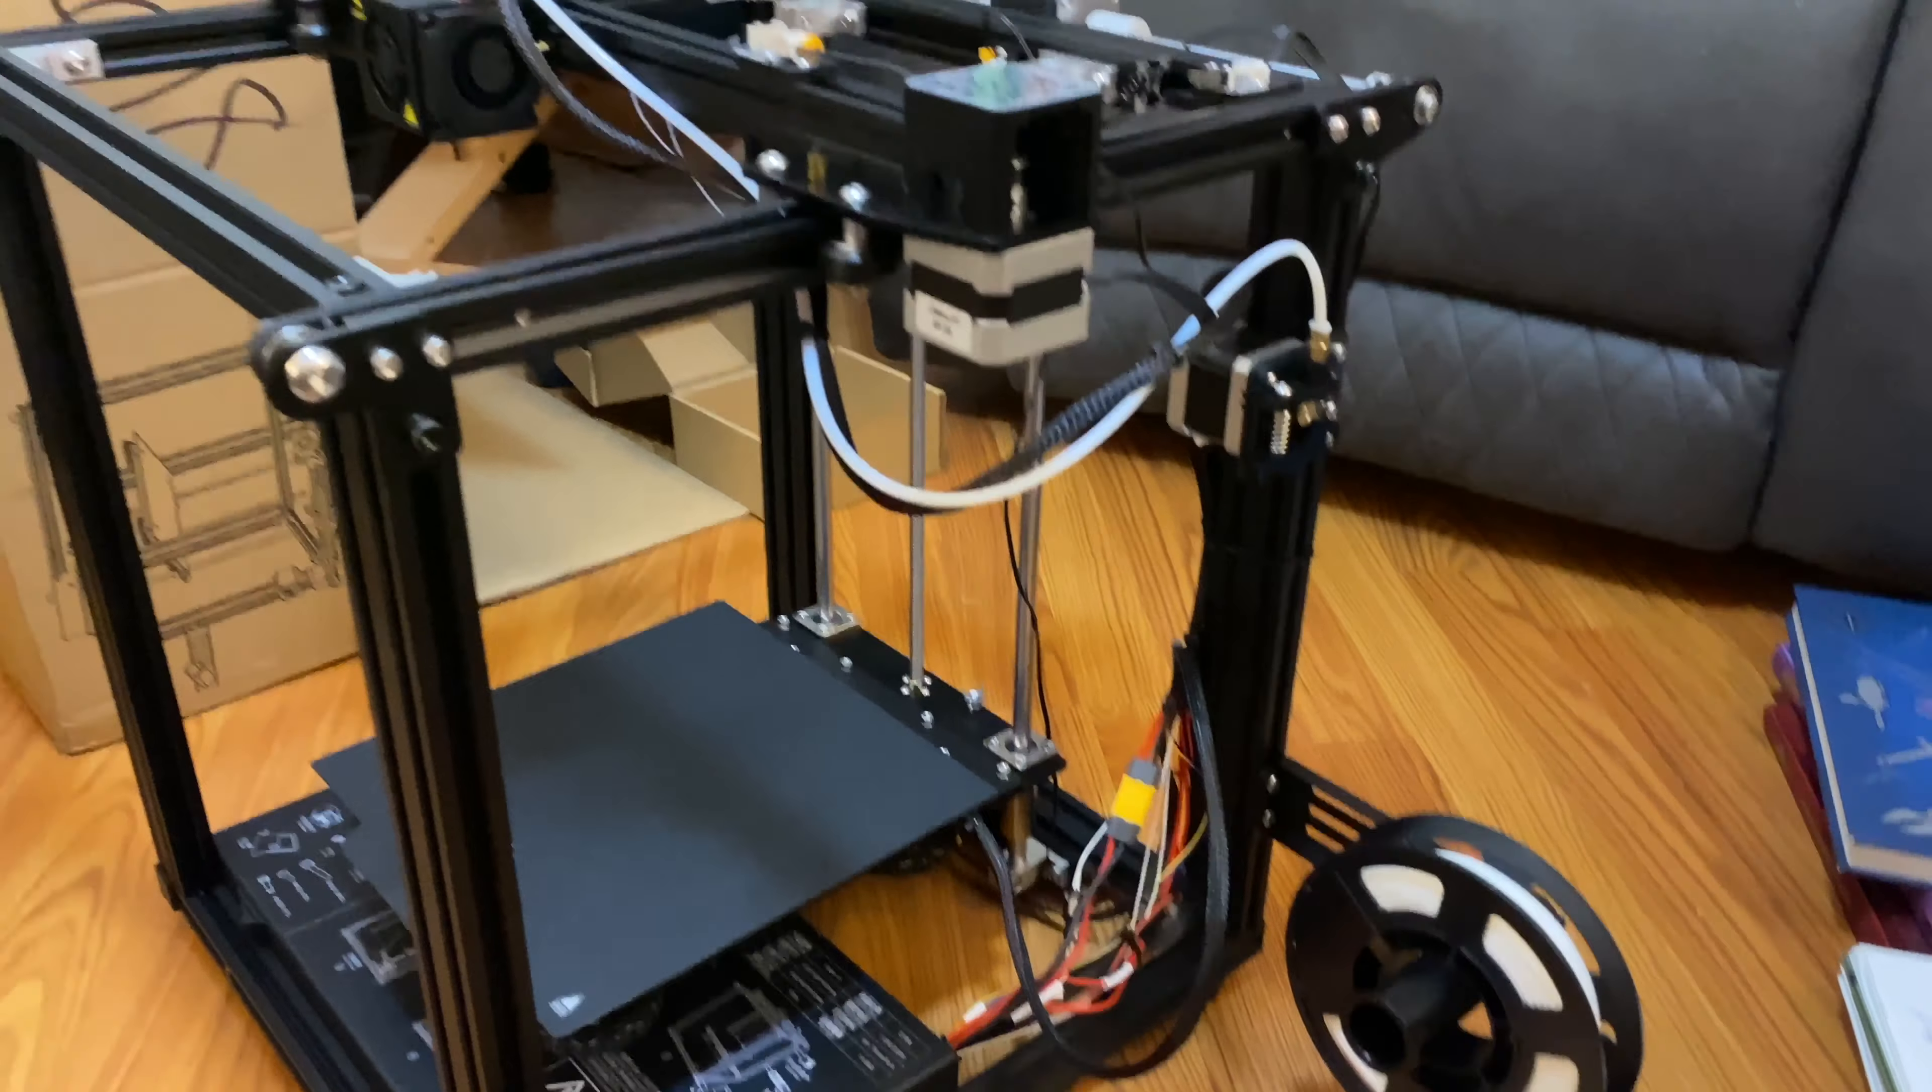And here it is all assembled the Creality Ender 5.